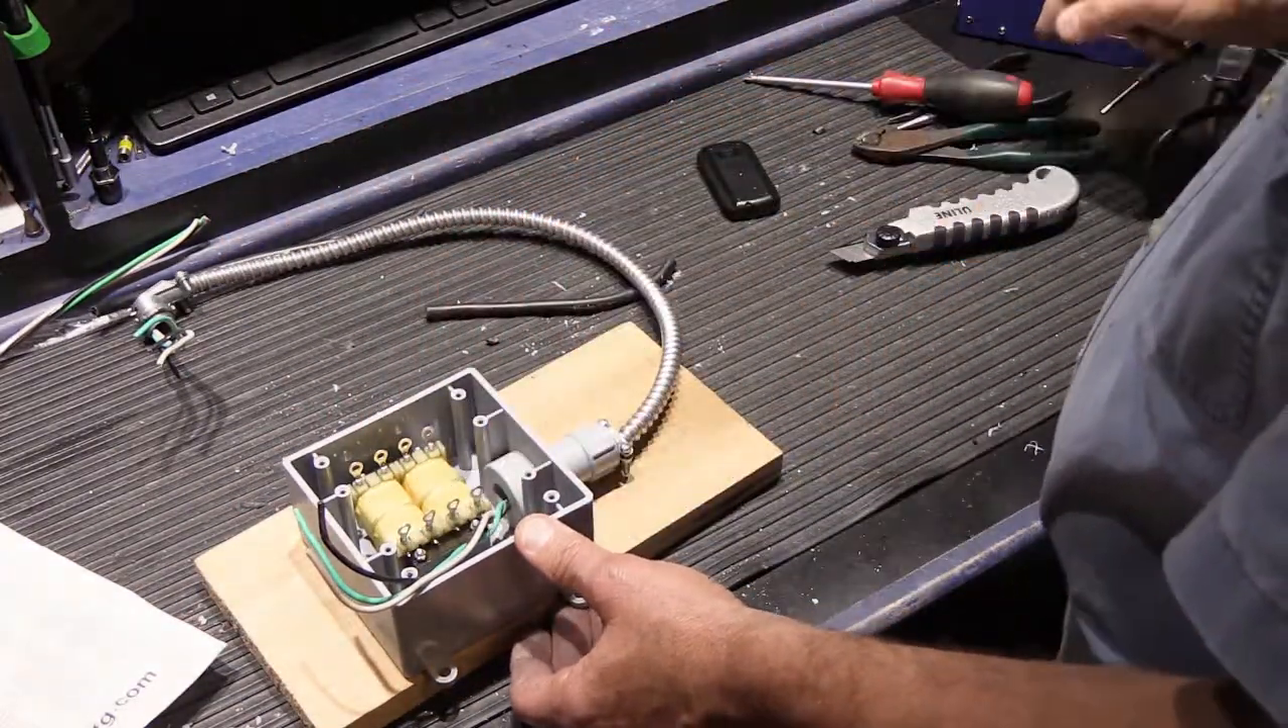So now the armored cable and the wiring is all in place.